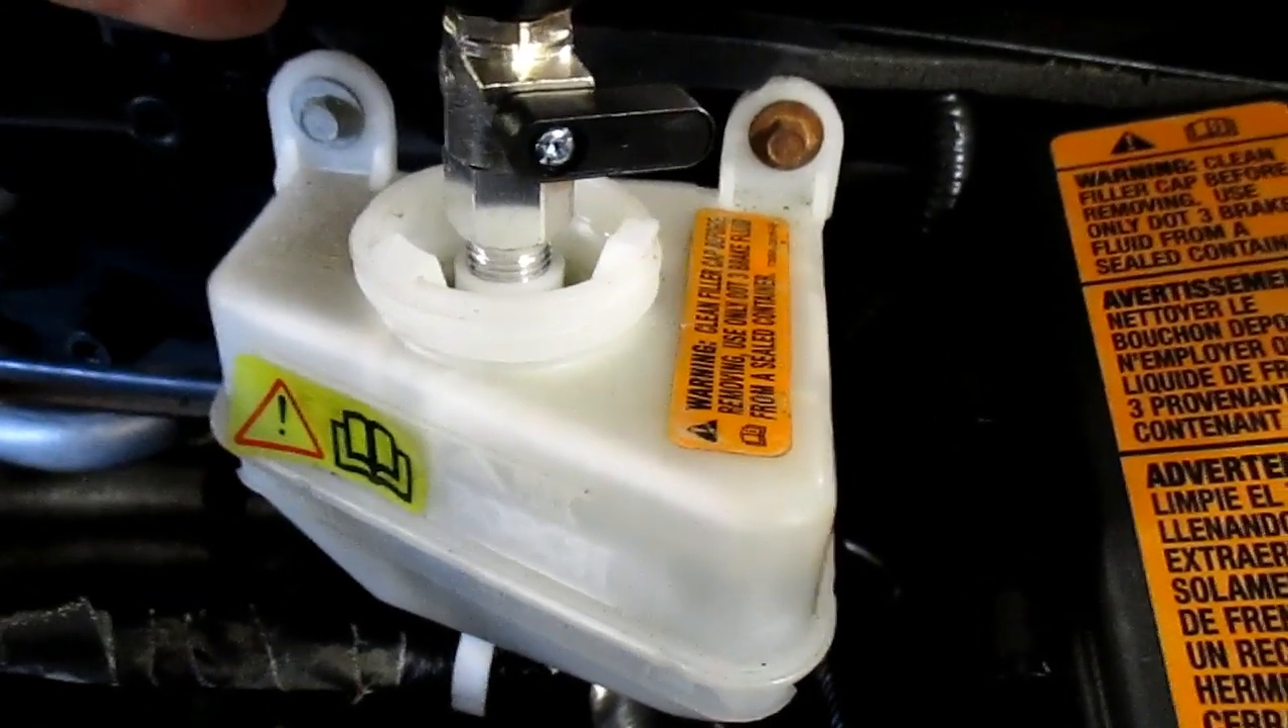Here's the refill bottle with the adapter on it. And they slide right into the cap hole right there. But there's really nothing to hold that down tight to that.